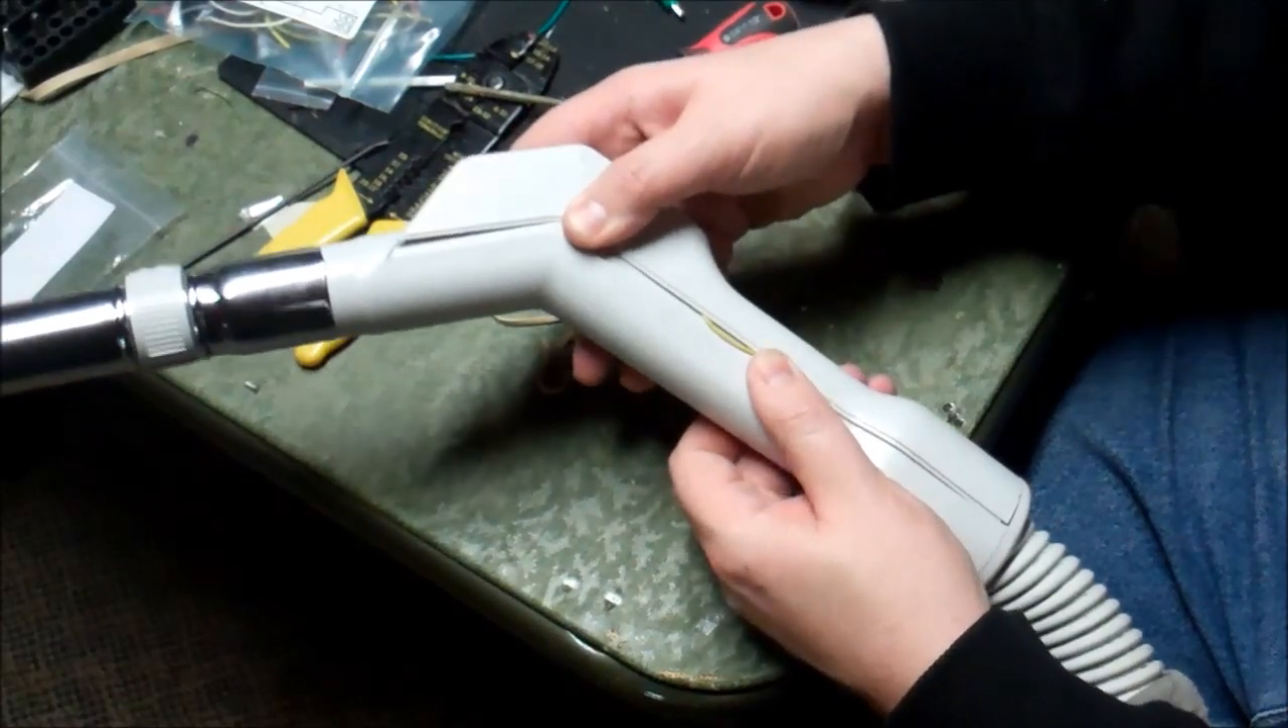This plastic isn't lining up as well as I want it to, so maybe it's because there's a wire stuck there. Sure enough, there is.